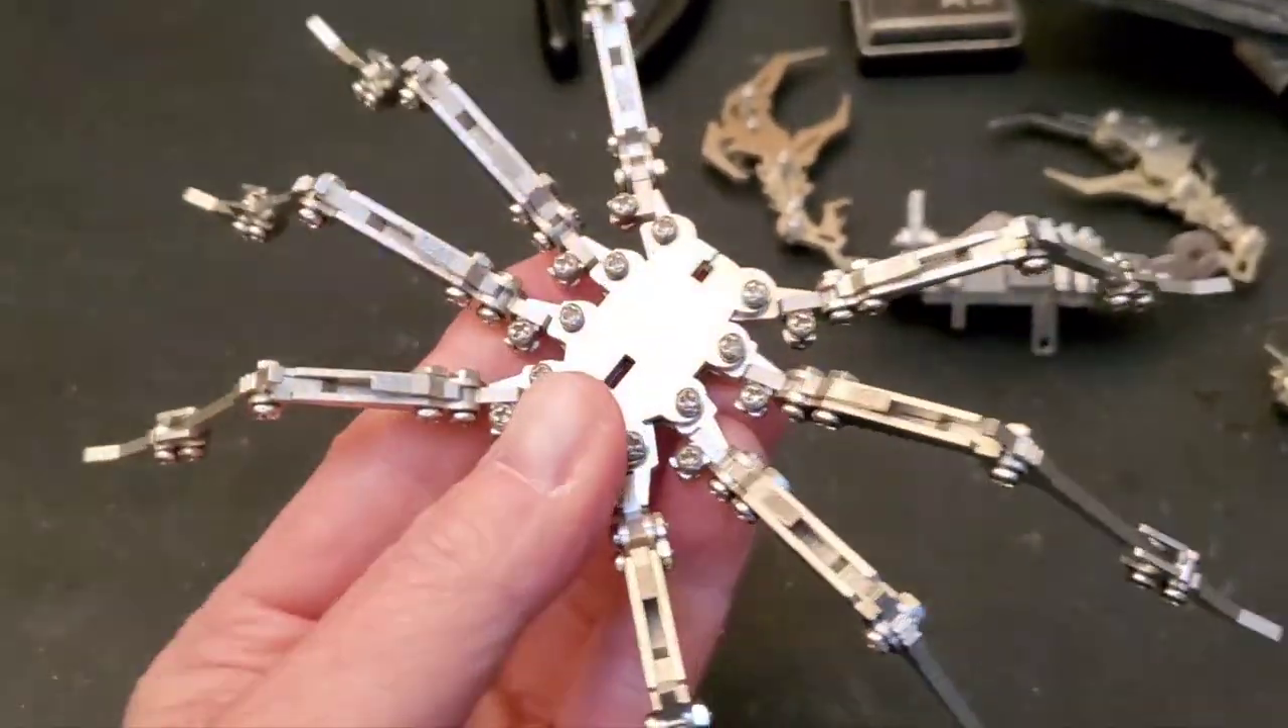All right so now we got the legs all attached to the main body section.